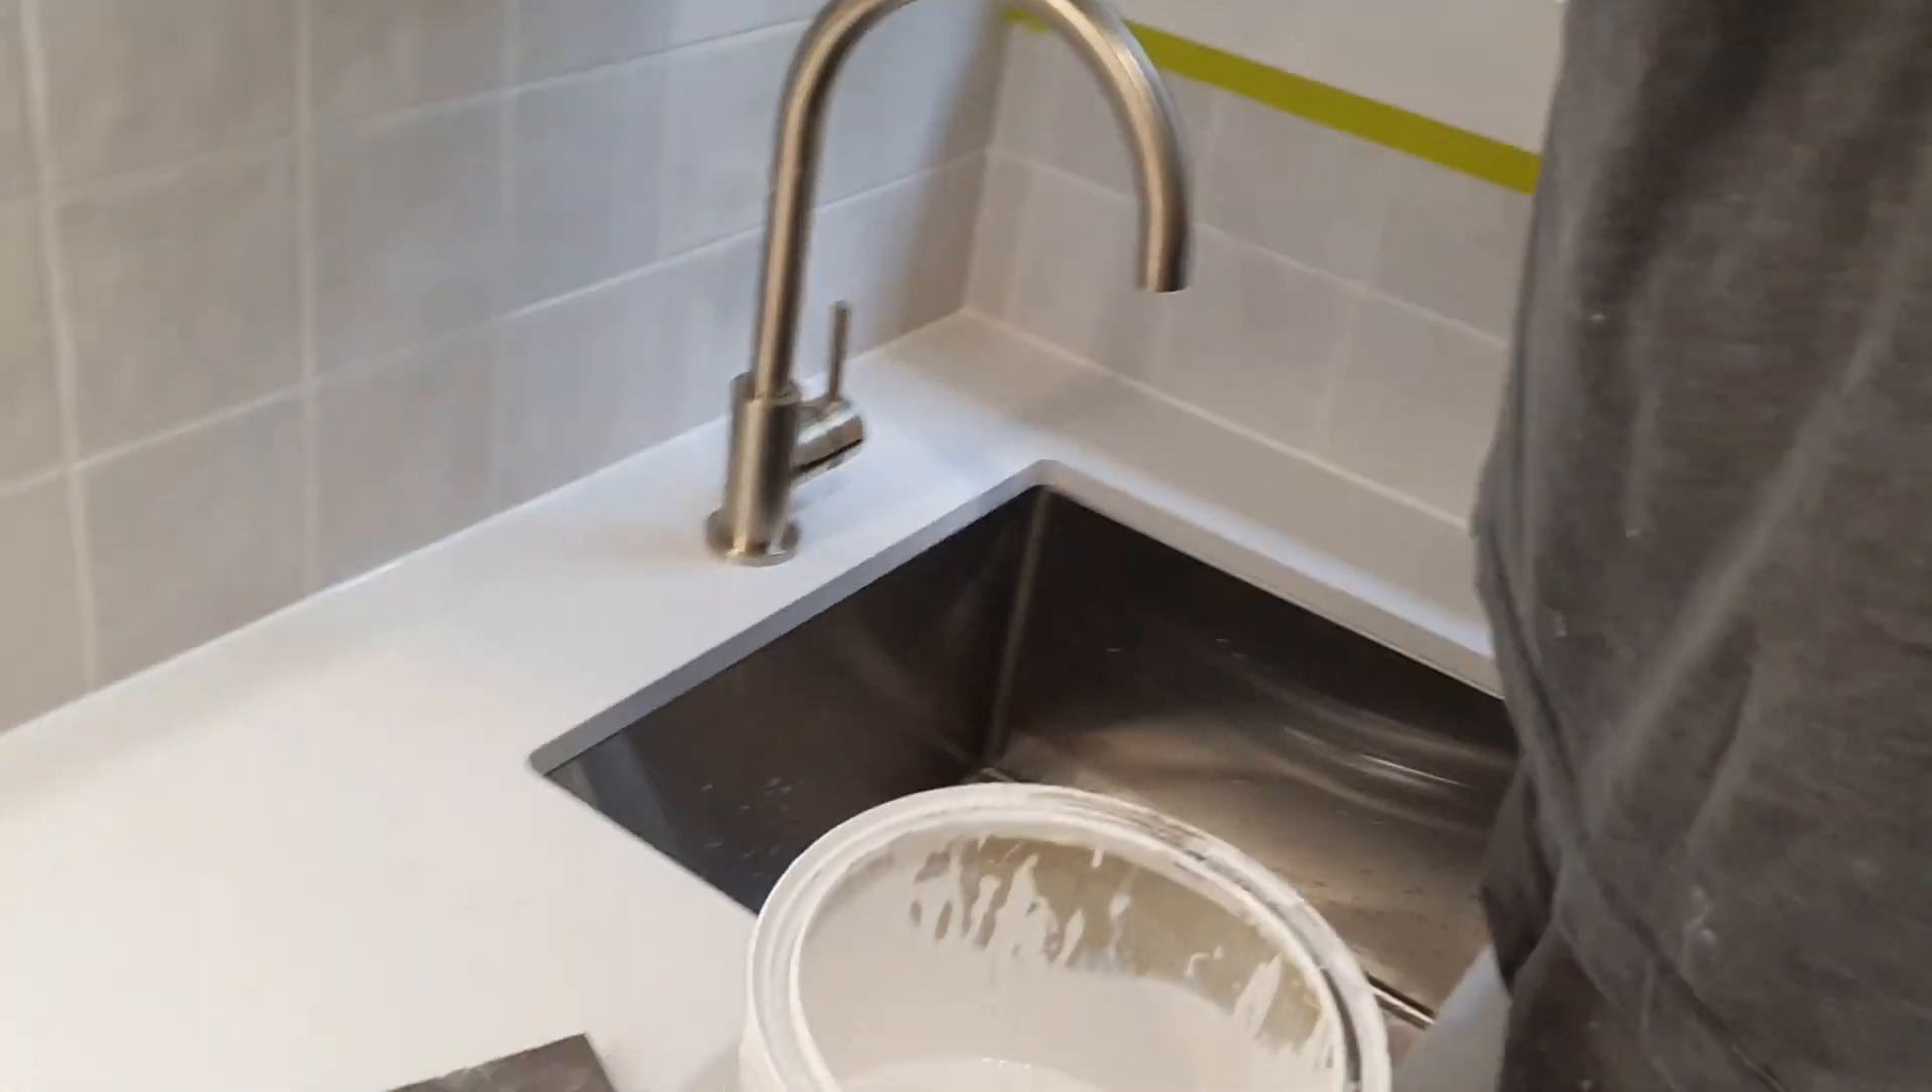The sink and the spout and everything's been installed there.